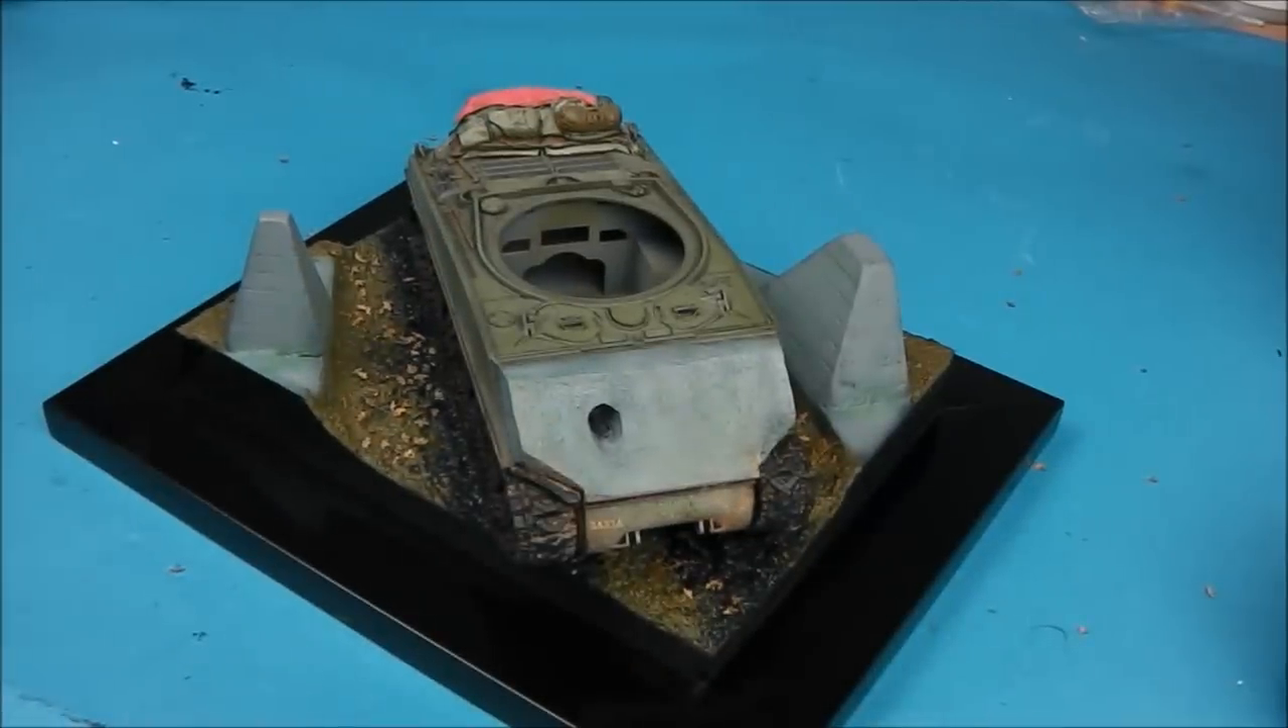So now all that's left is to add the turret and with that our diamond base is done.